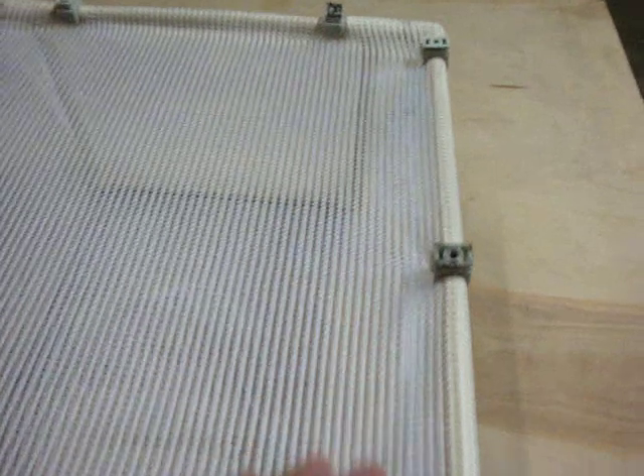Okay now I've got all these little PEX tubing clamps holding the netting securely to the front.